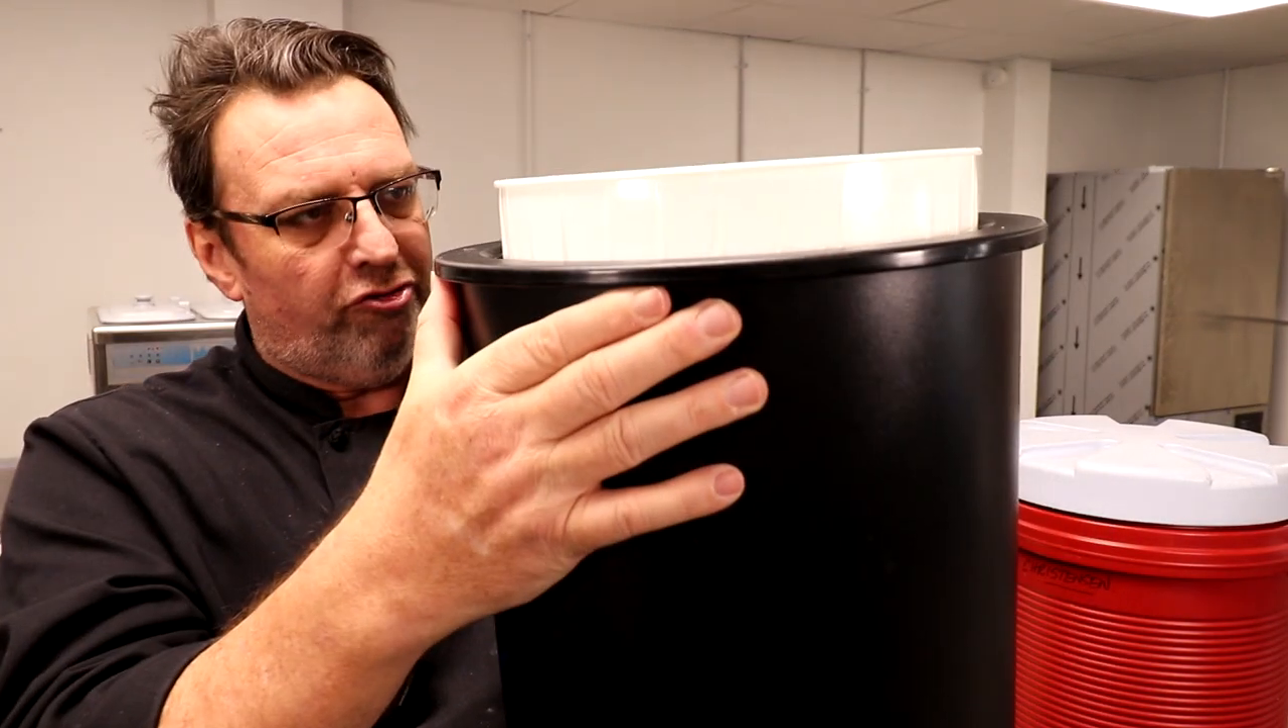If you see here the the bucket actually sits up a little bit higher than the actual crock.